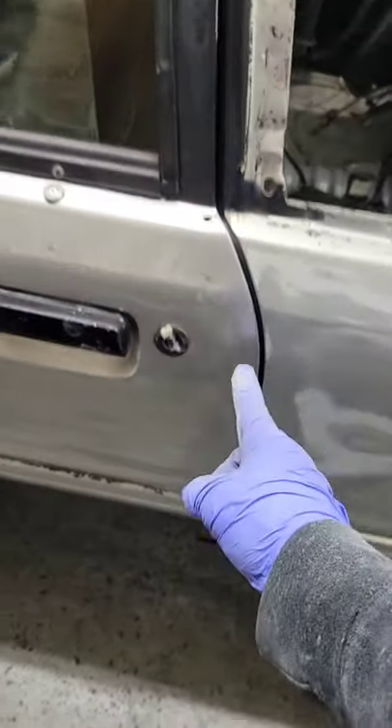Look at how good these doors closed. Bam. That gap is pretty nice.